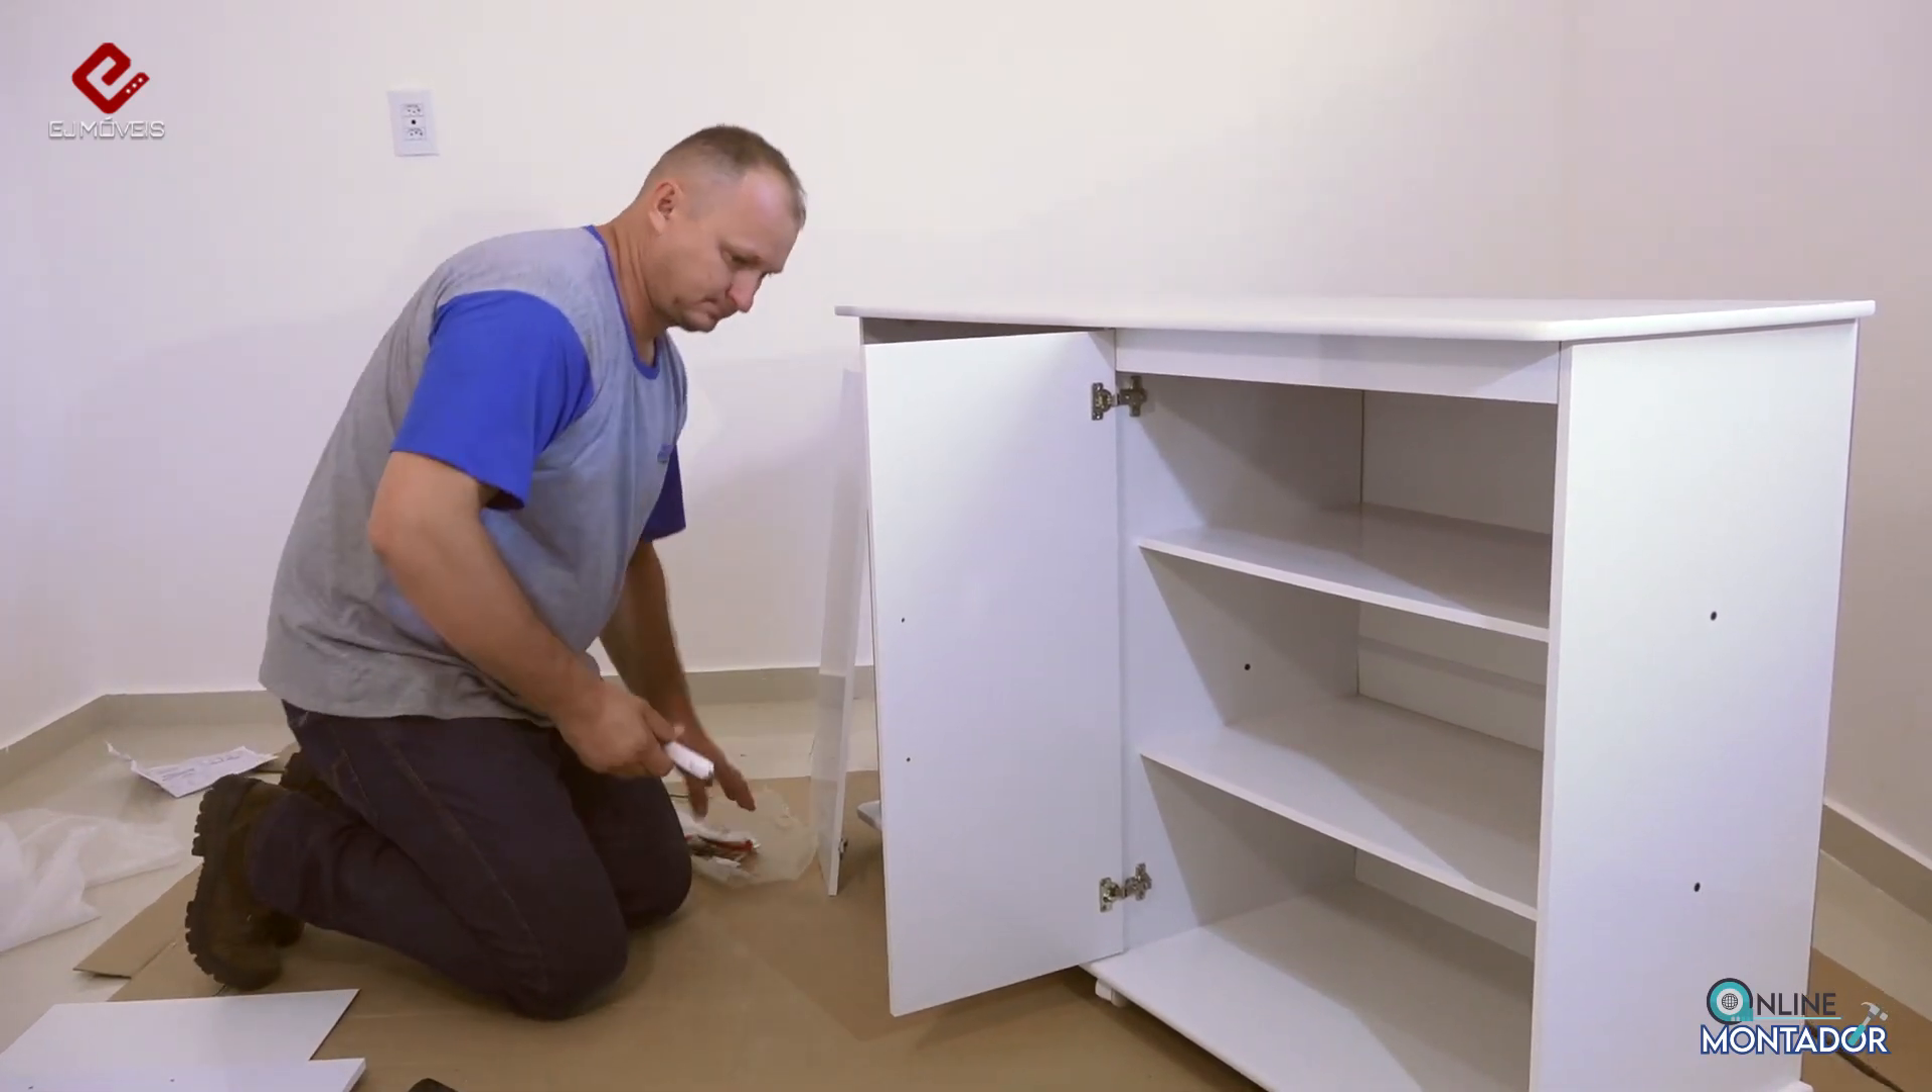Primeira porta colocada. Já vamos colocar o puxador.